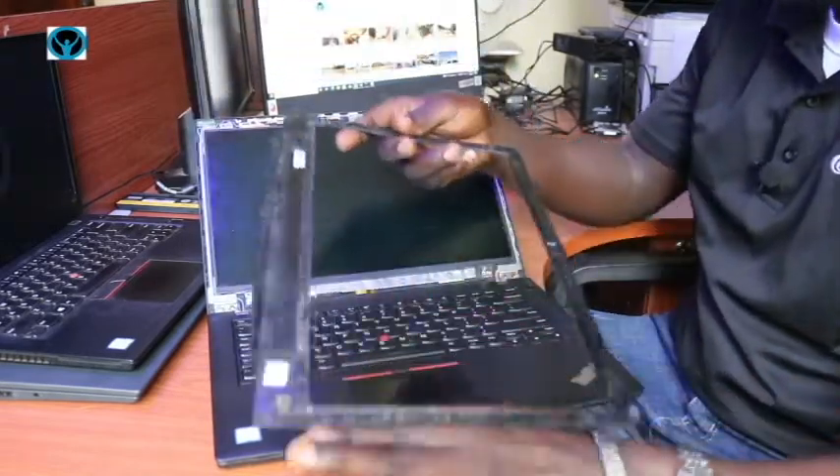So this is our bezel and it's out so we can keep it aside gently.